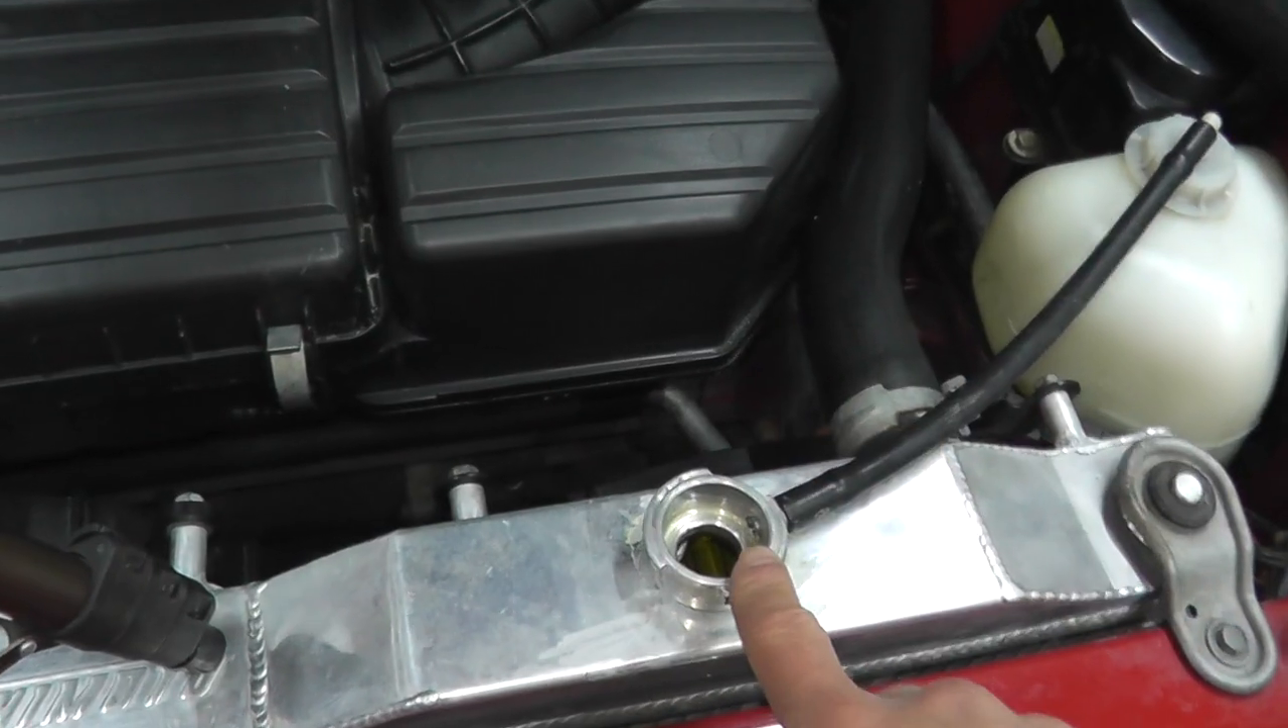I removed the radiator cap from the radiator.